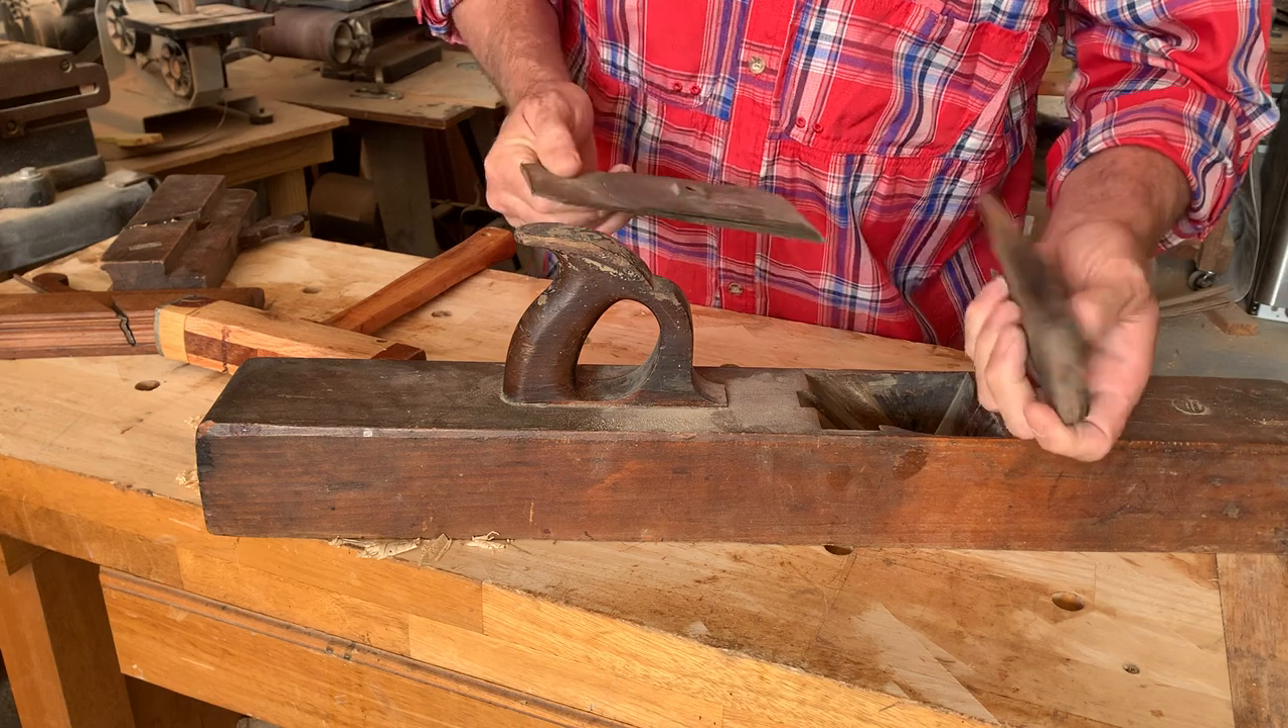Now, I've taken the wedge out.